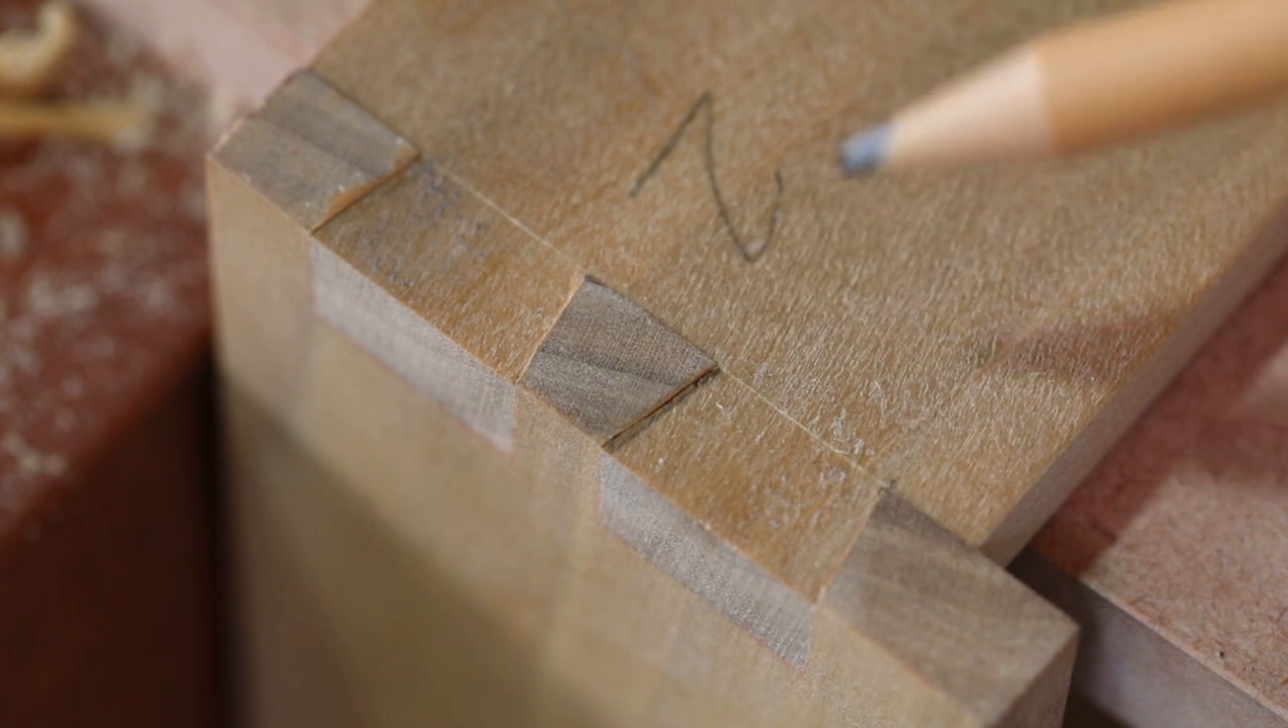You can see on the side of this tail, there's a tiny gap there, which I'm not too happy with, and I'd like to try and disguise that.